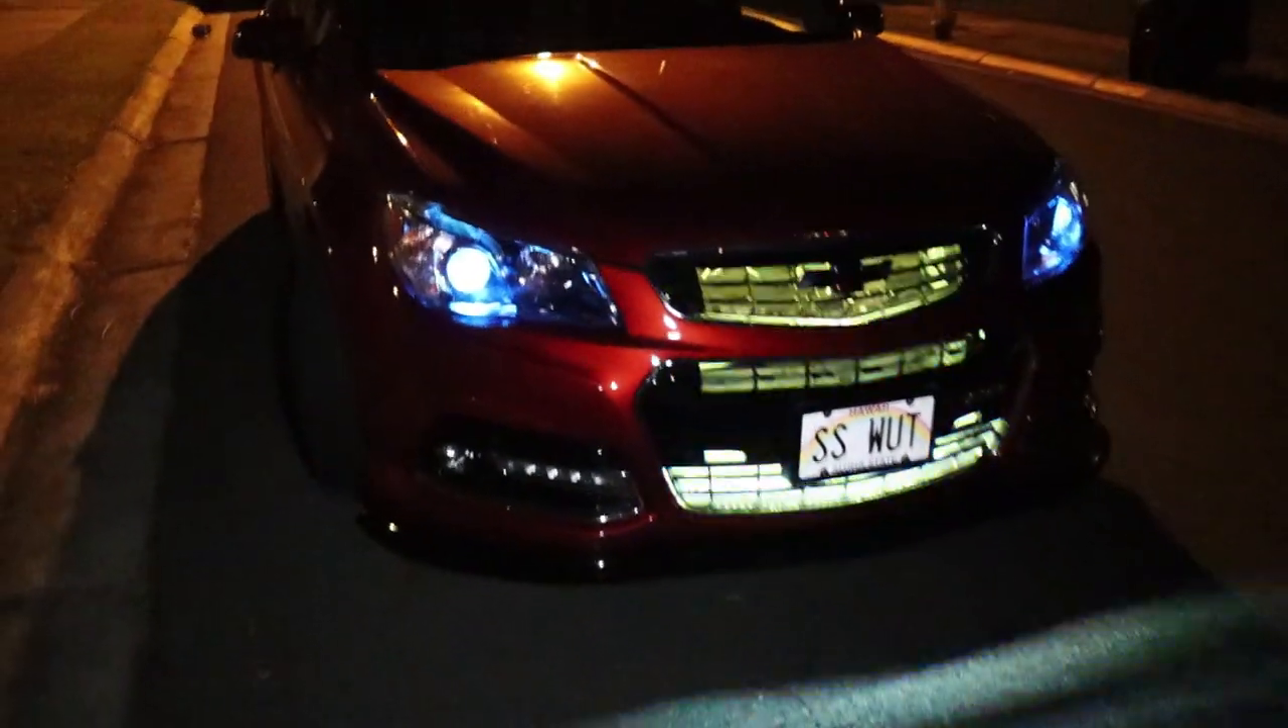It's completed. Demon eyes and the grill lights all done. Op7 grill lights and then the diode dynamics demon eye set.